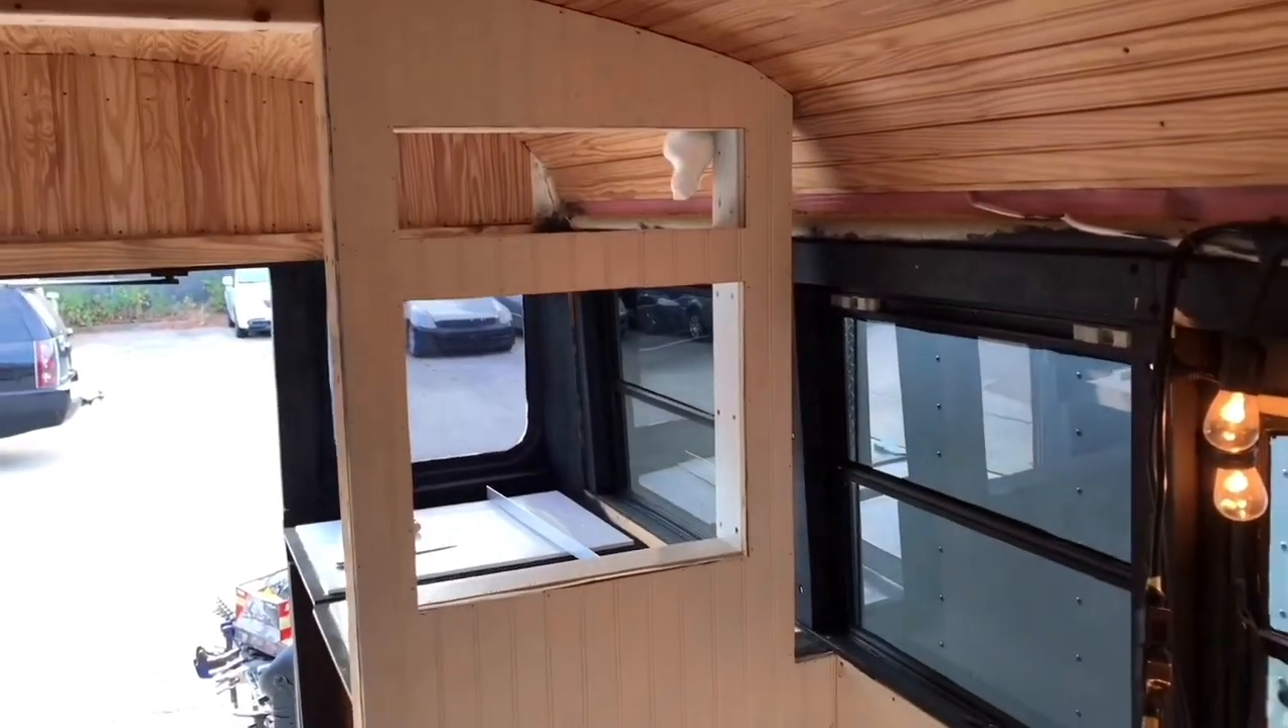The panel for my bedroom area is up.